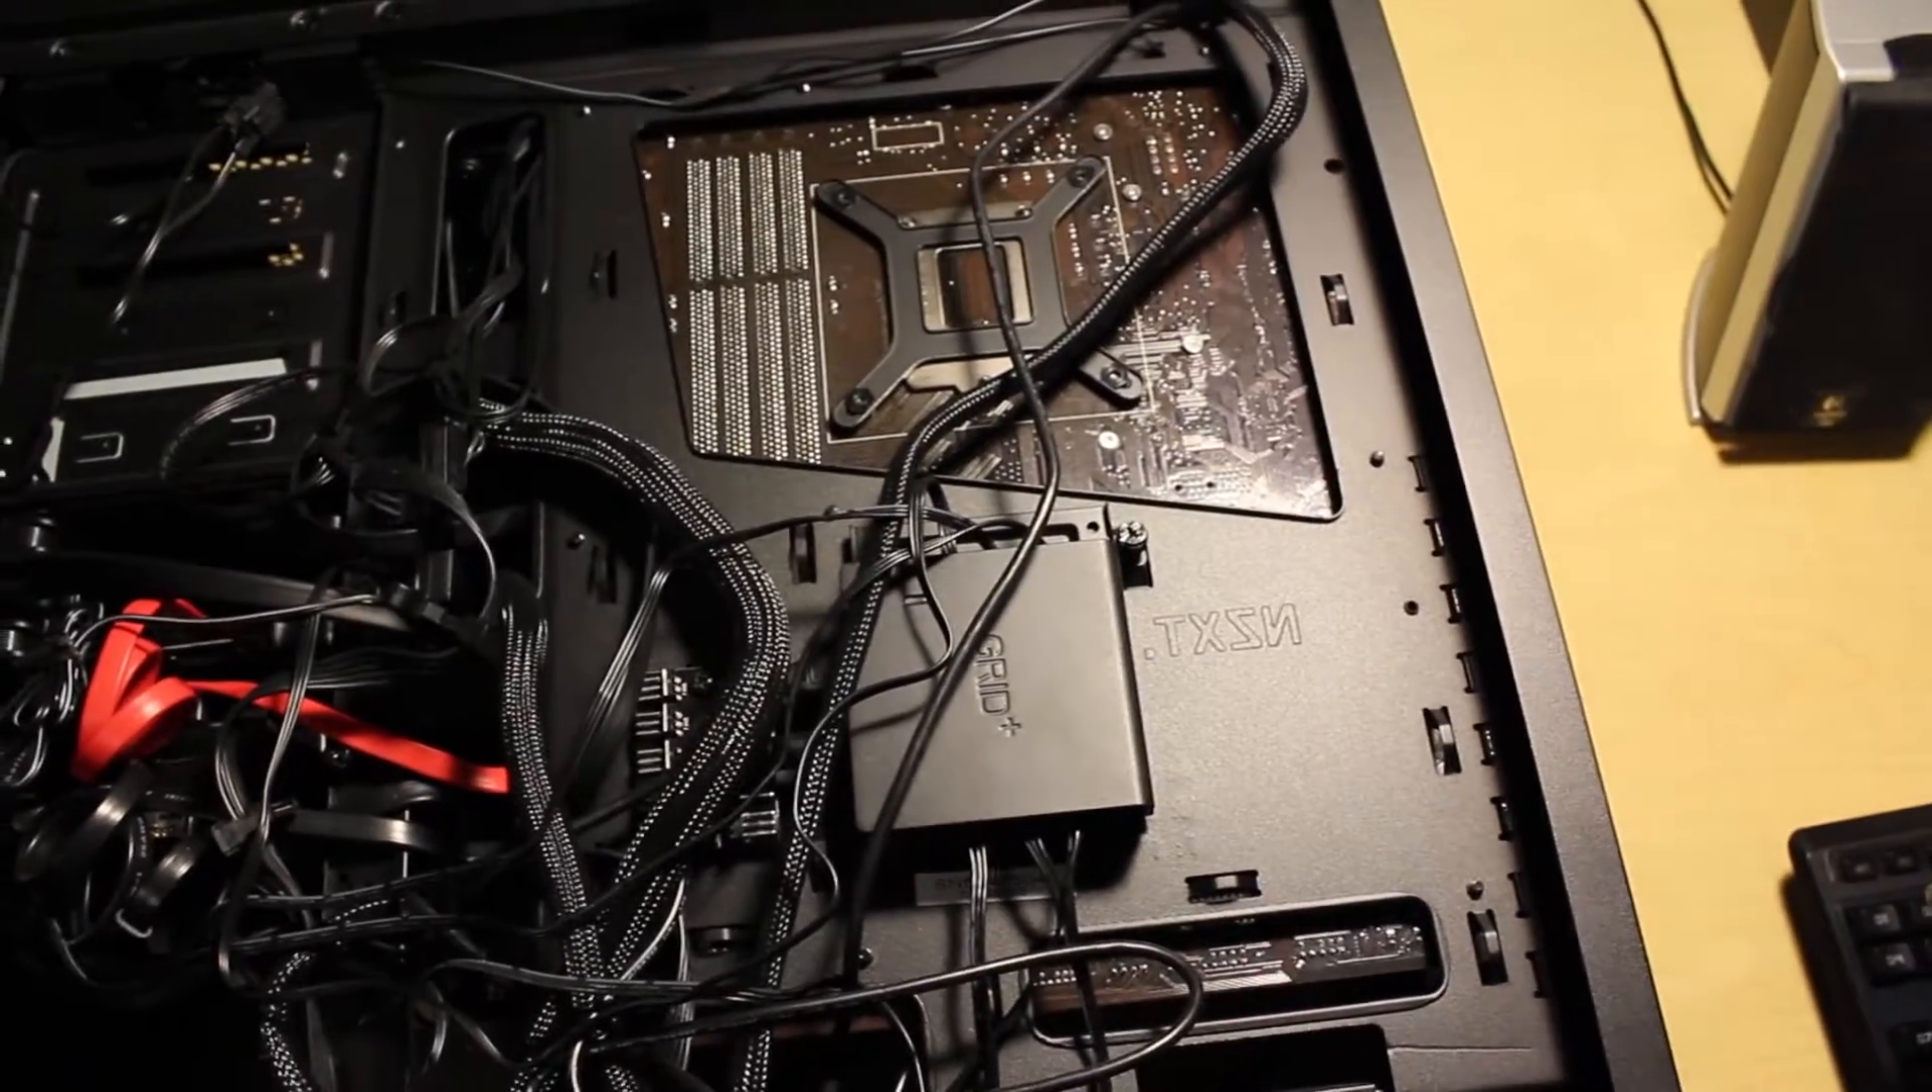Other than showing off my complete shitshow of cable management on this backside, I do have the Grid Plus version 1 mounted up right here in the SSD slot.